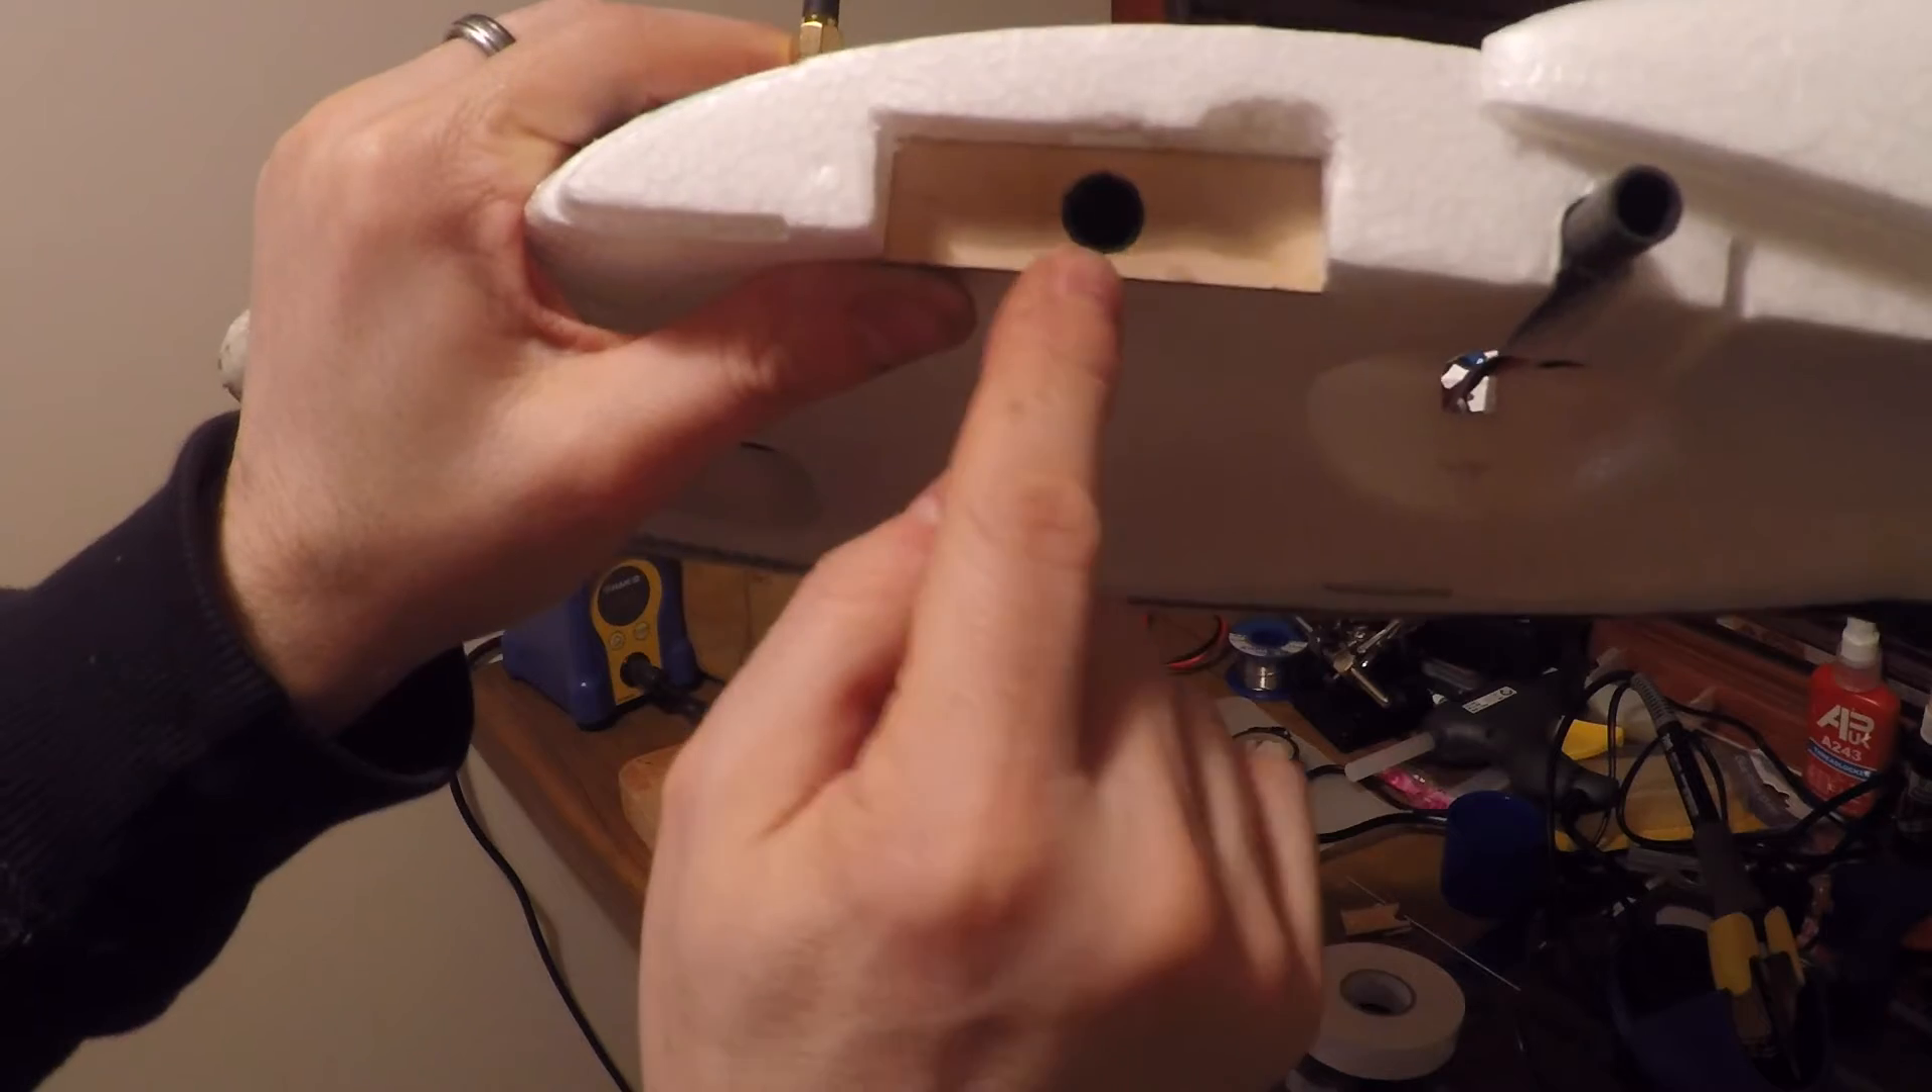I've removed the encapsulated nut and I've drilled out a 12mm hole.